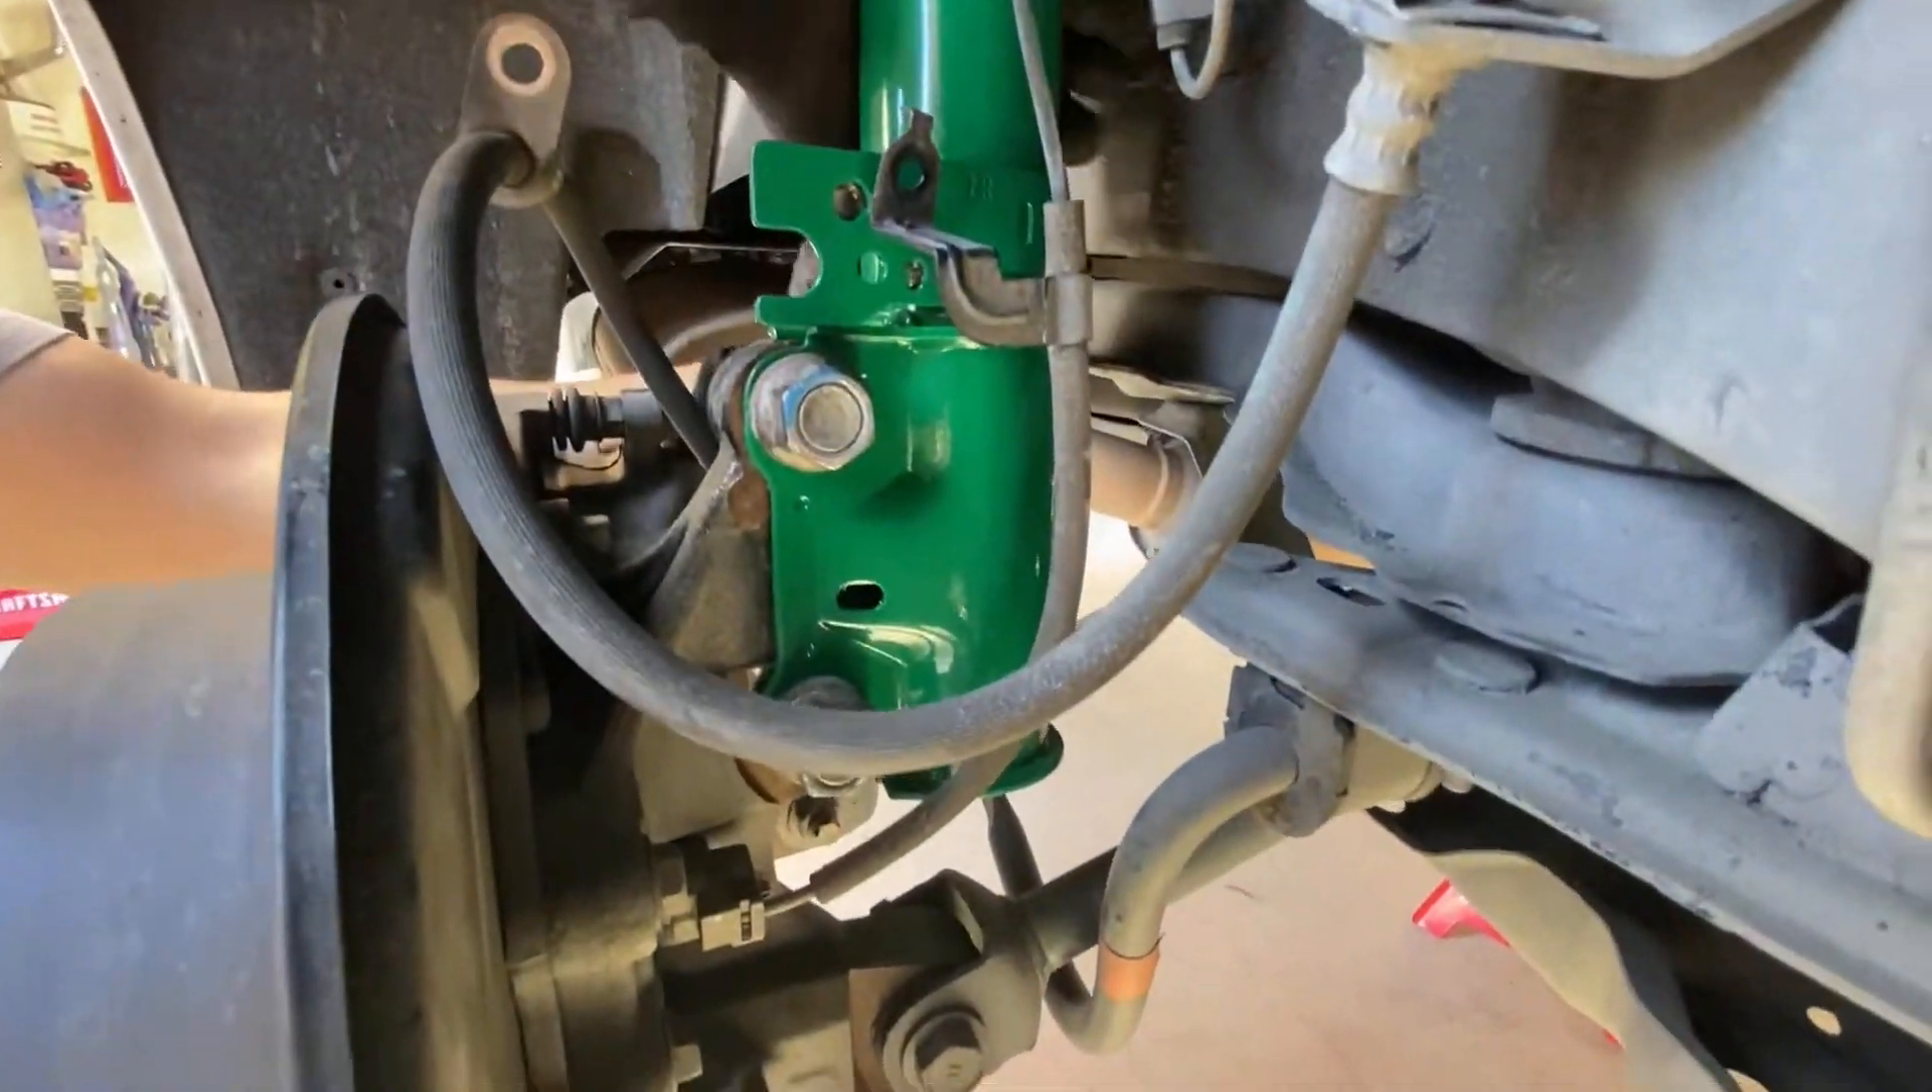The bolts are back in.